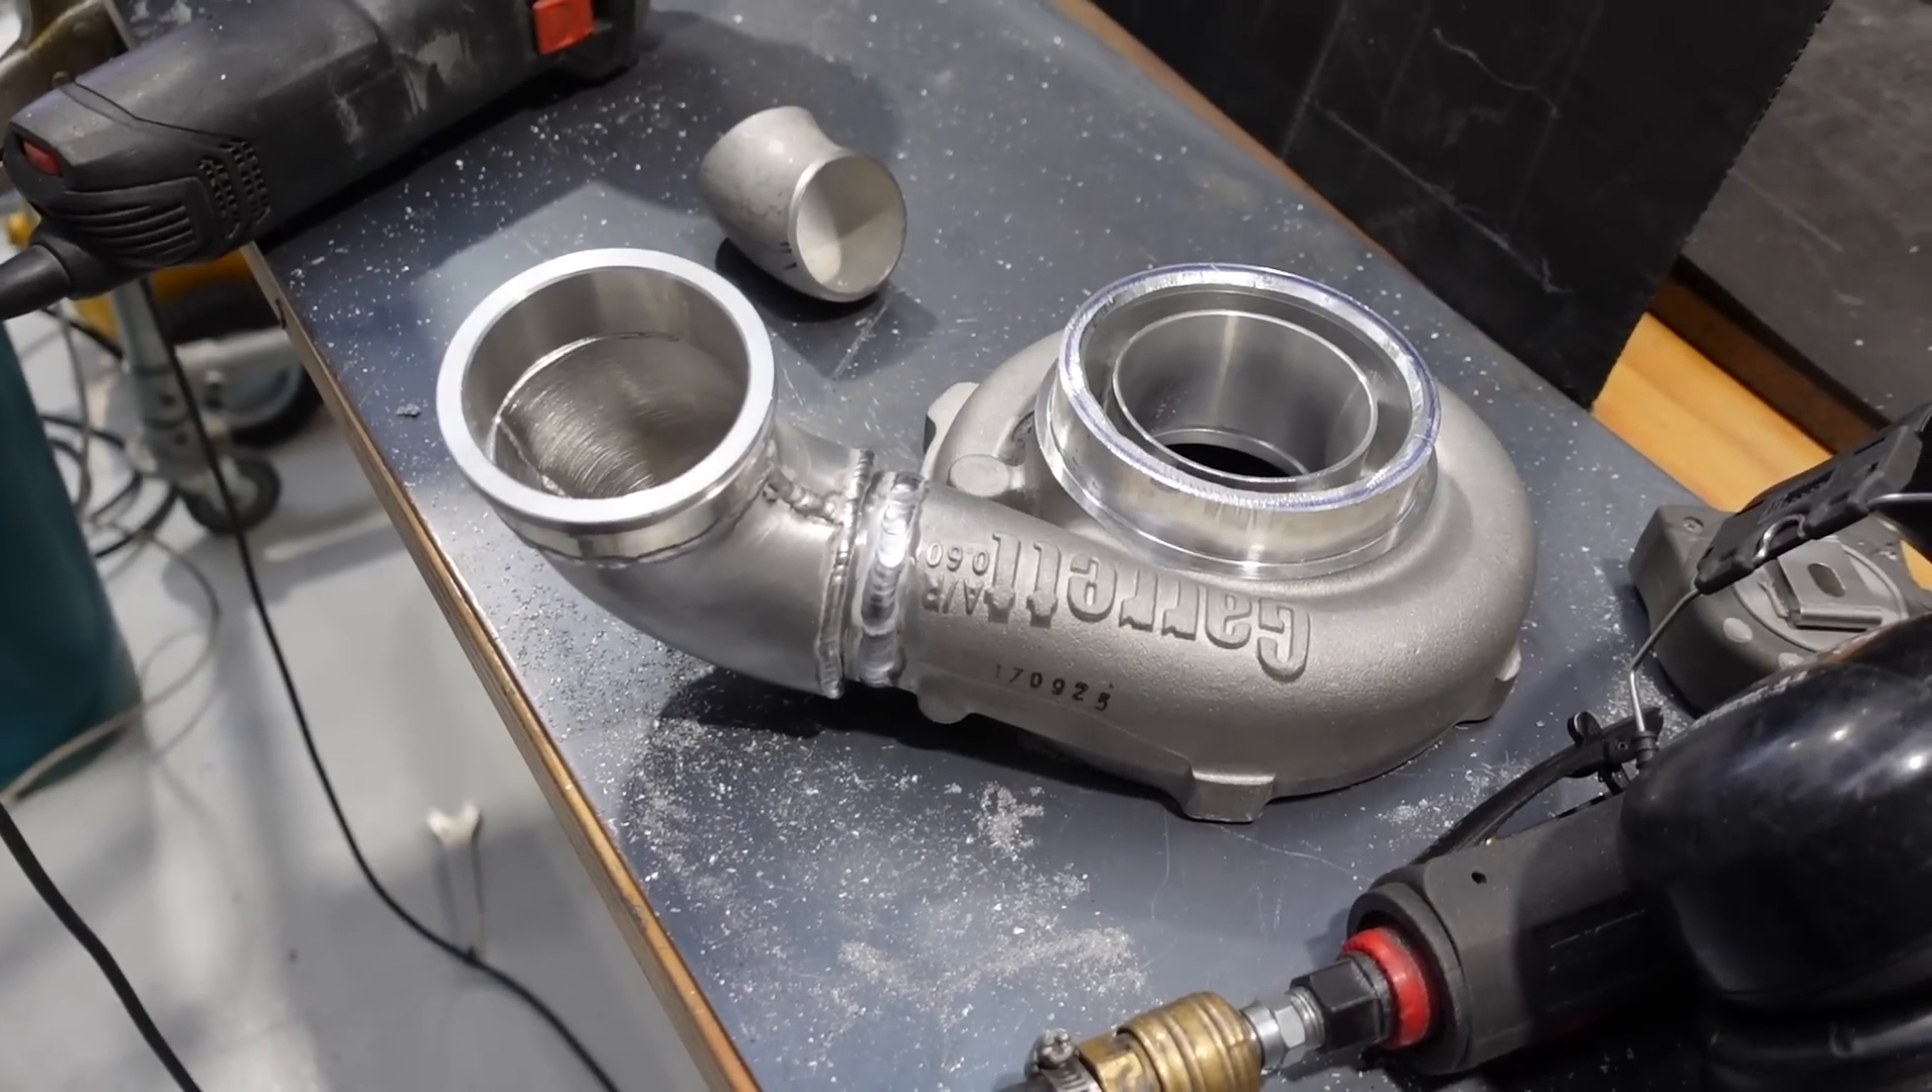And they've already done a new outlet on the turbo. It's still in progress but they're well into their work here.